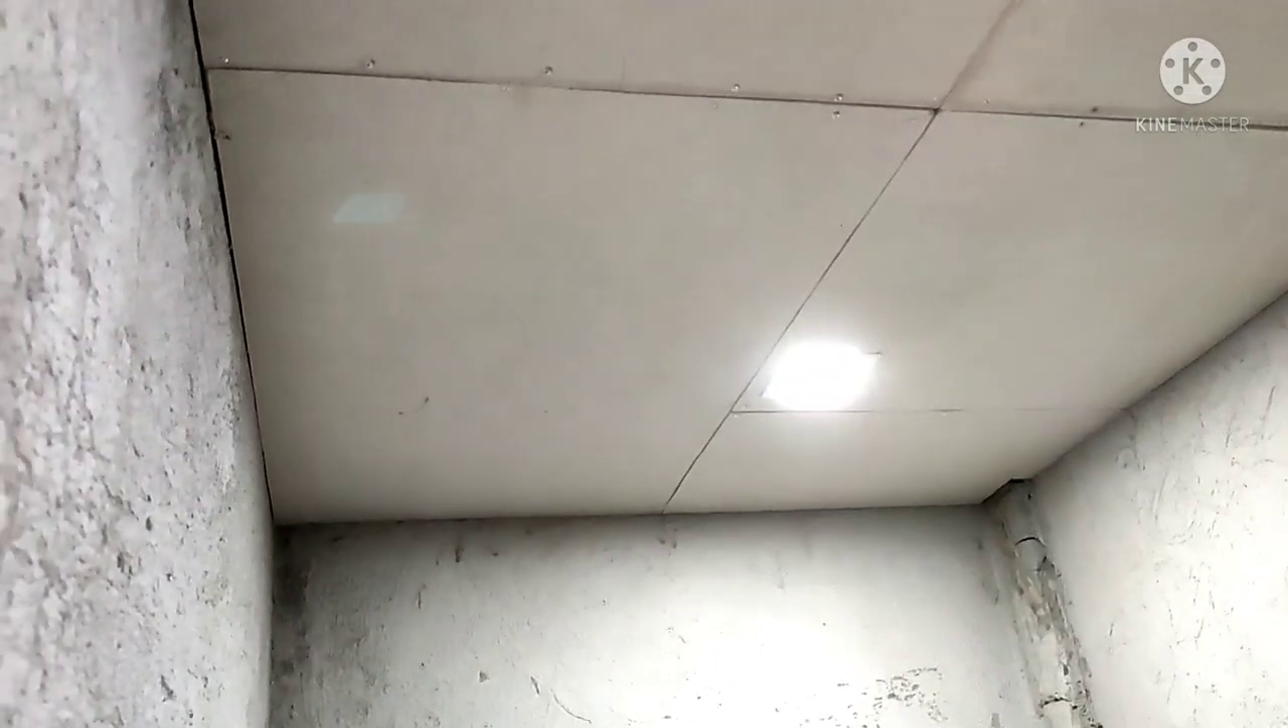Ayan, naikabit na po nila yung ceiling, pati yung ilaw.